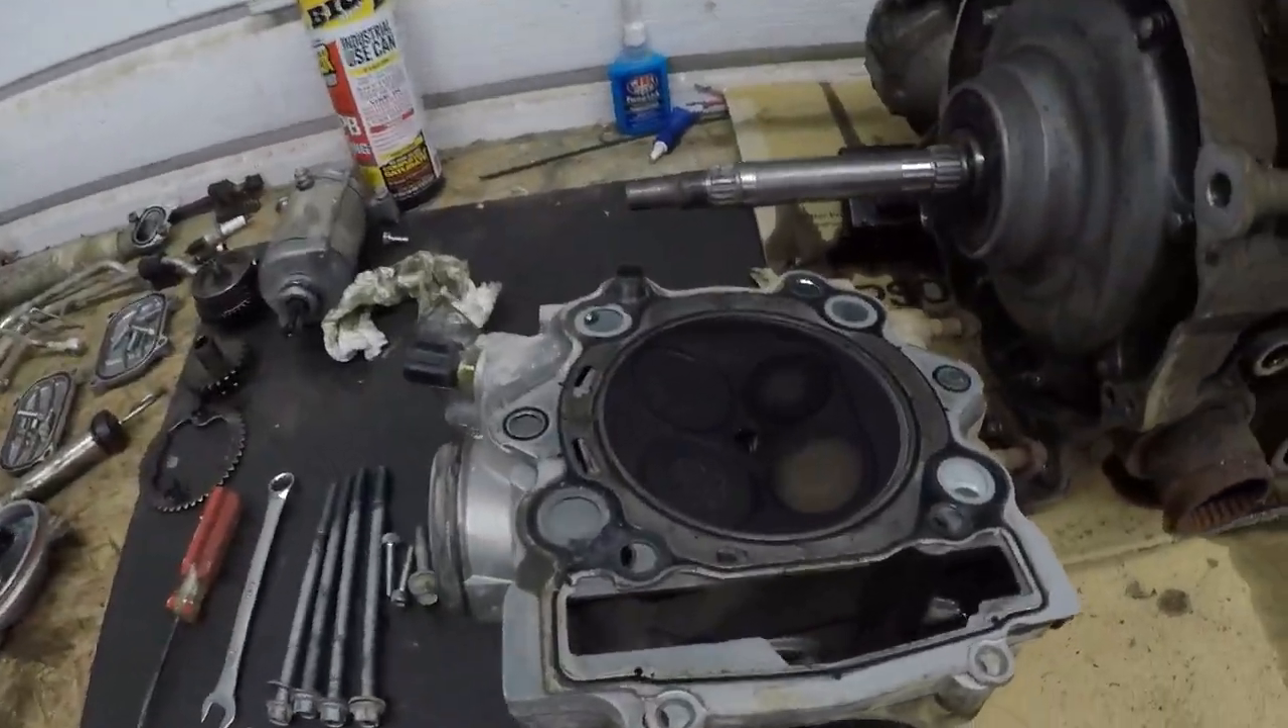We got the head pulled off.